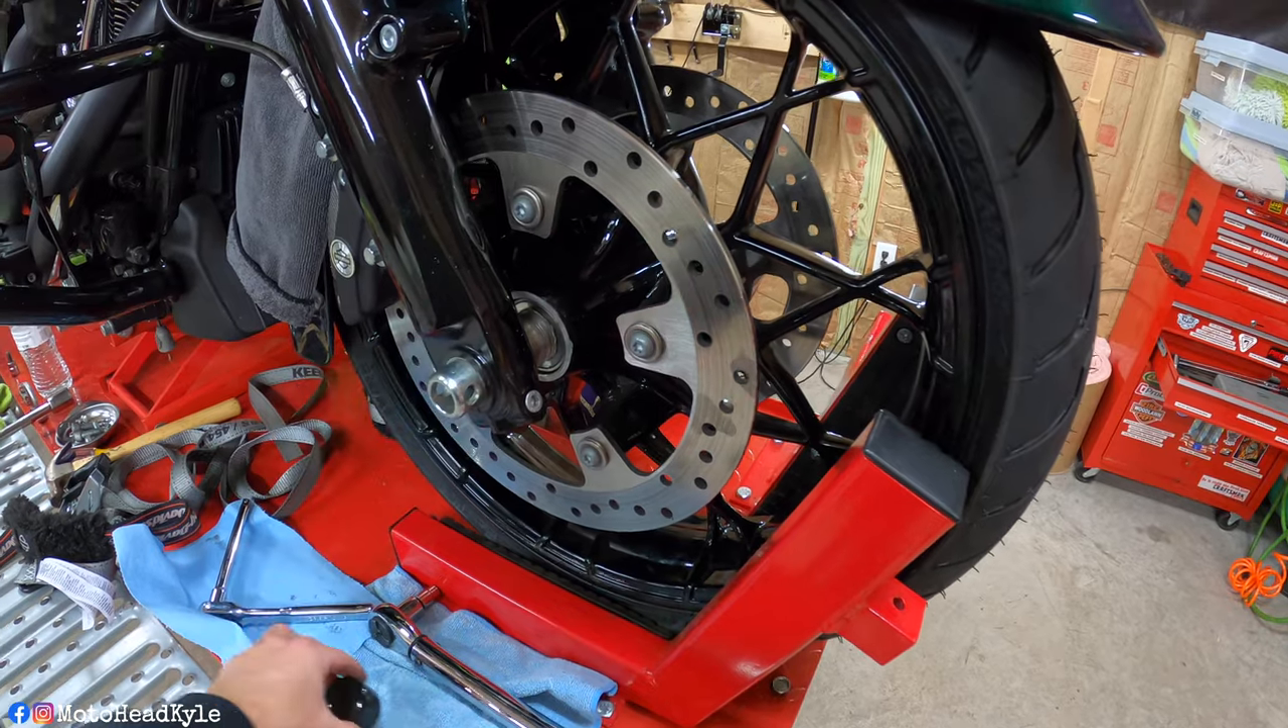So all that is left to do is for me to just reinstall my axle nut covers which really isn't exciting.